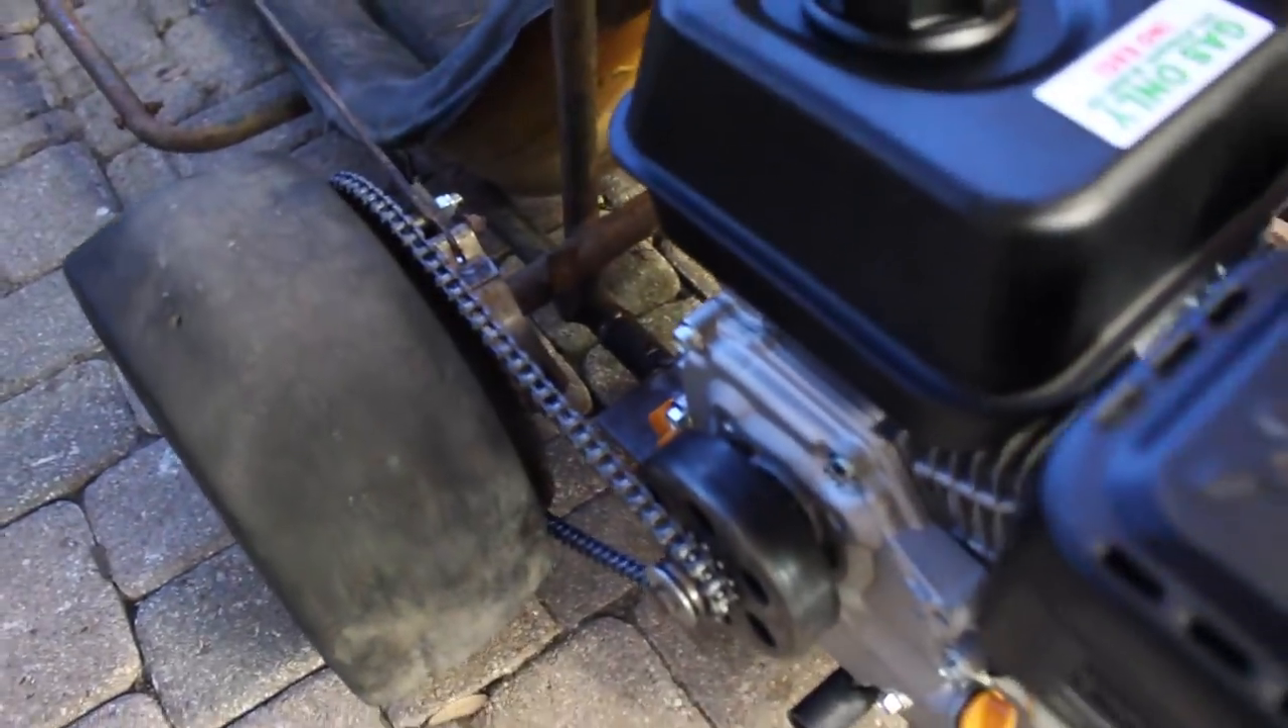So, we got the chain on. We got the engine completely bolted down.